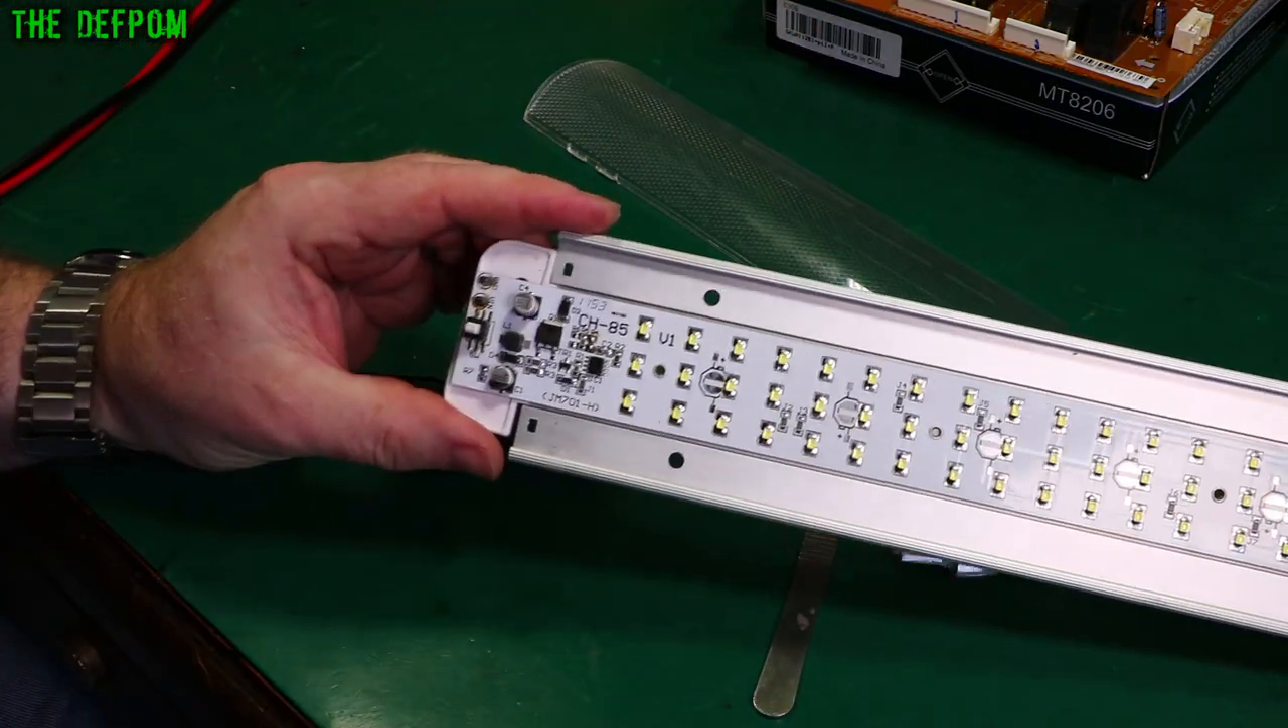So I've got the cover off. Now we can see the whole section.